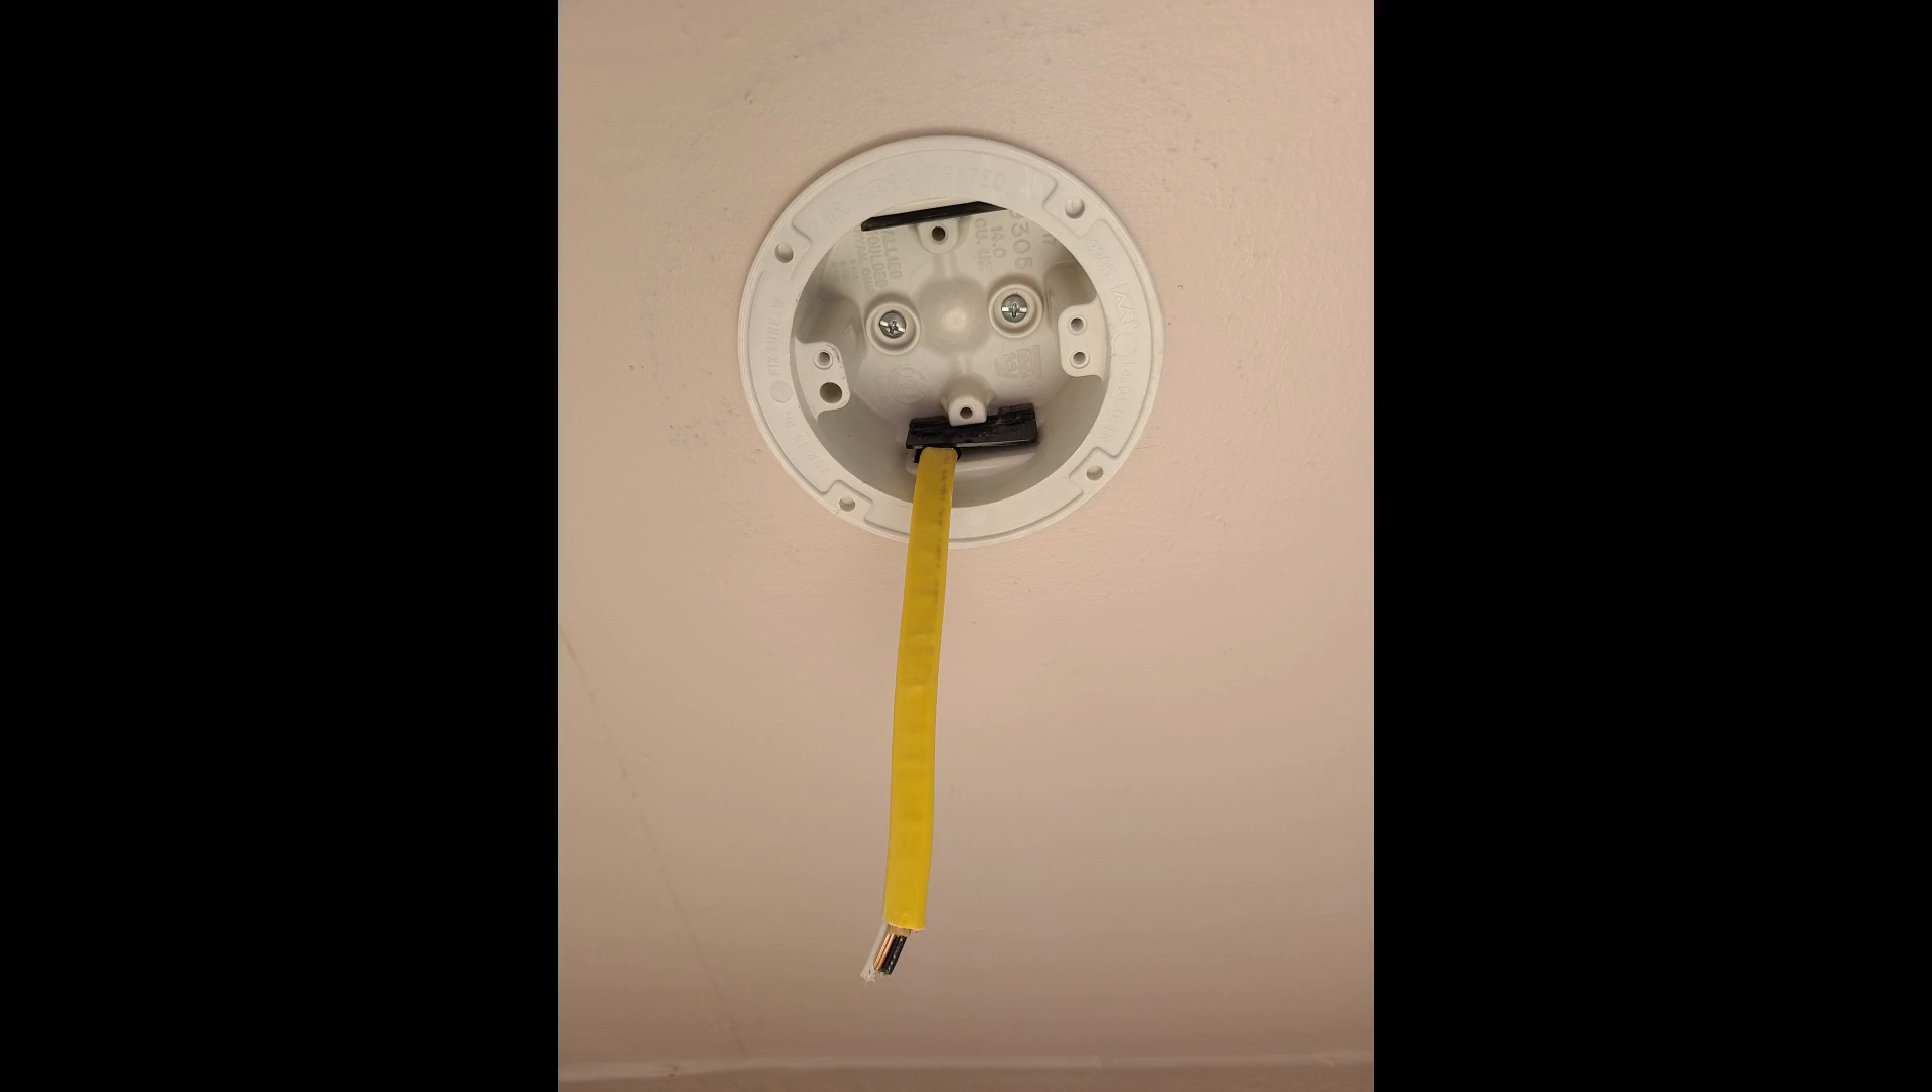Right here, you can see the box tight against the soffit and the cable hanging out.